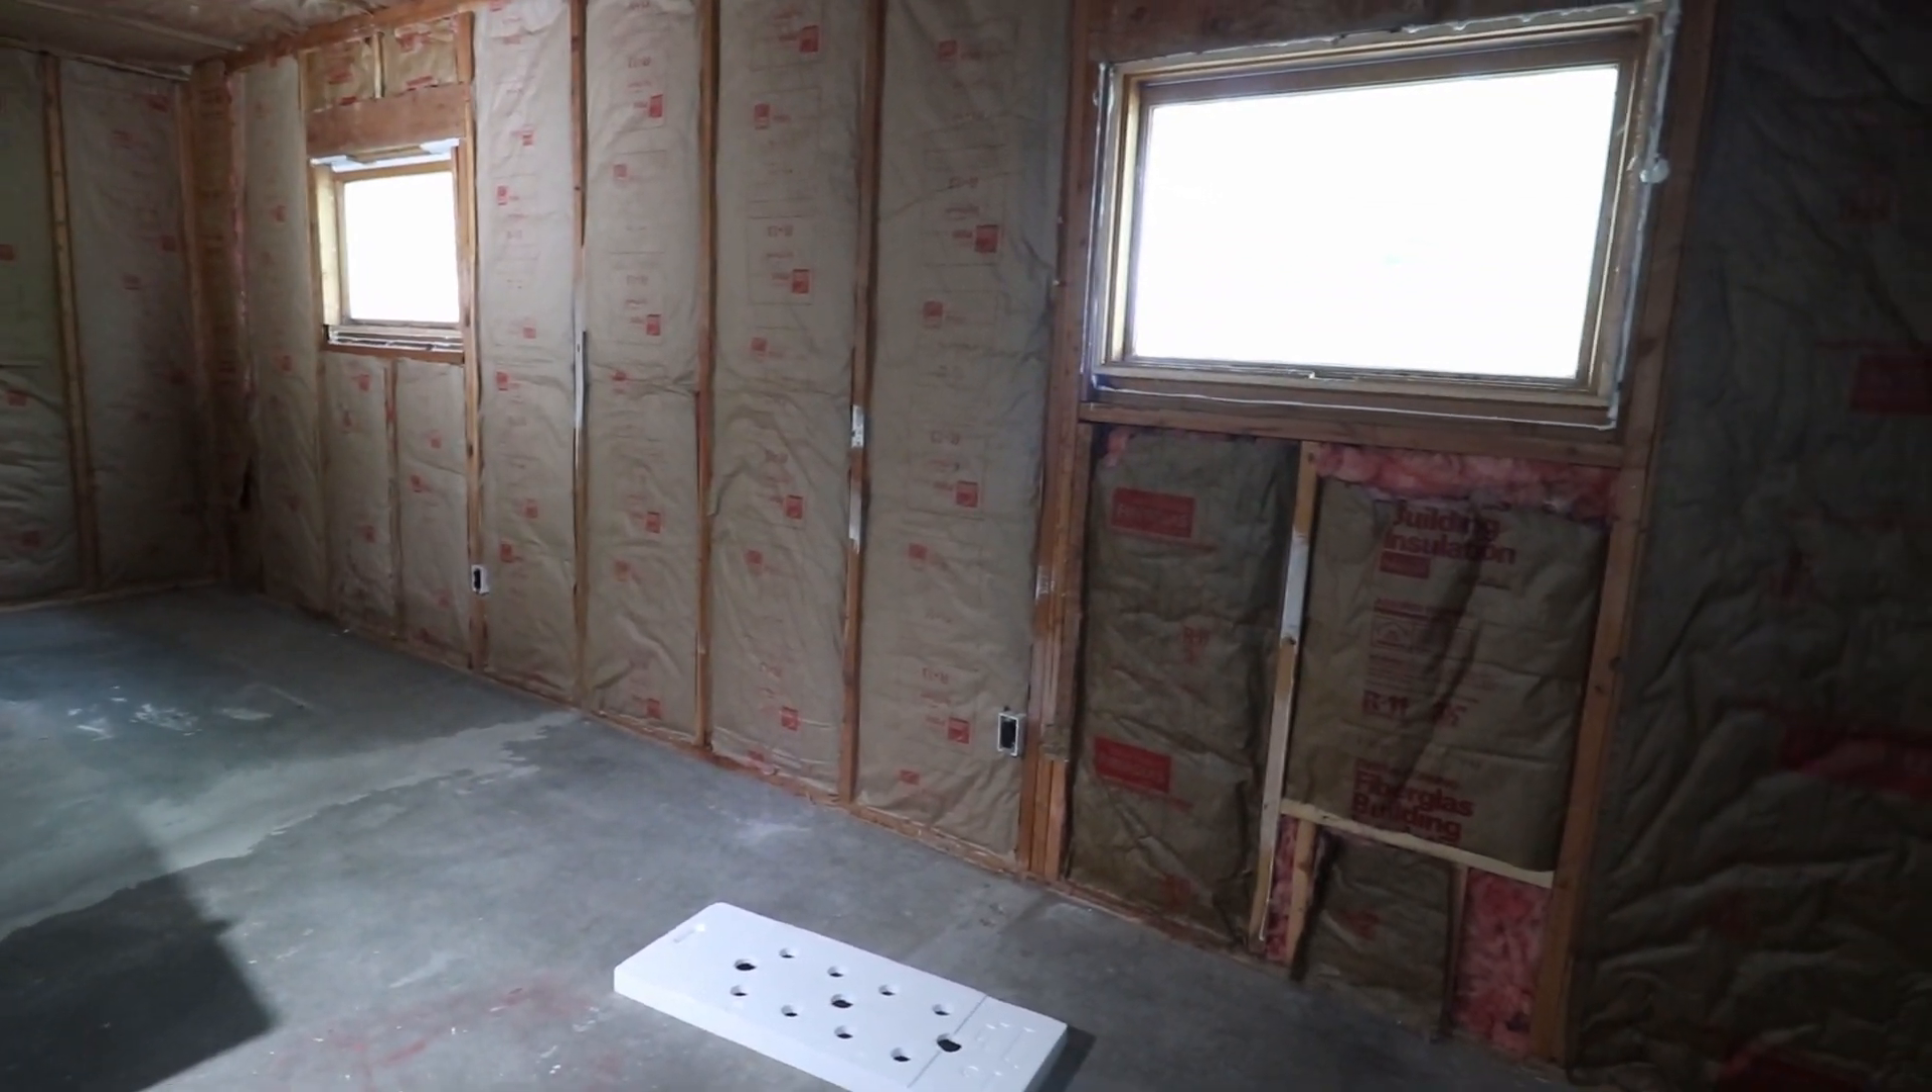All right, so currently, all the insulation is done, except for the windows.